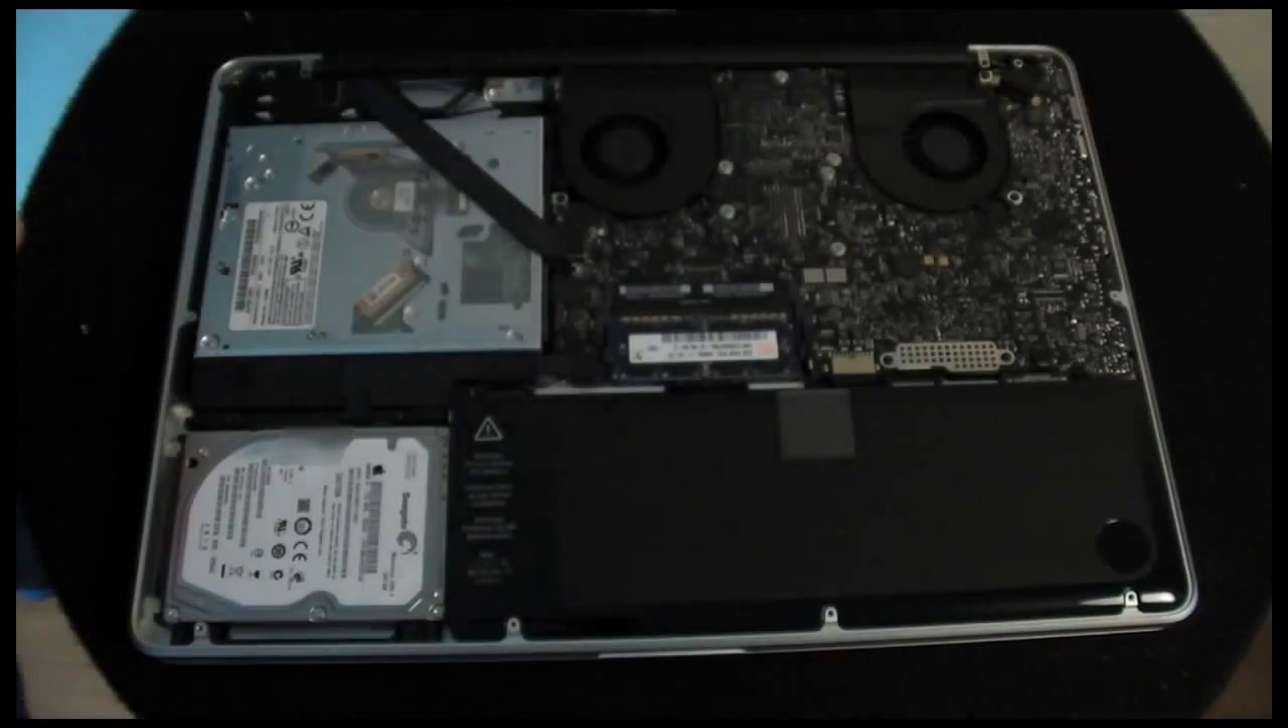There's the cover removed to reveal the inside of the macbook pro.